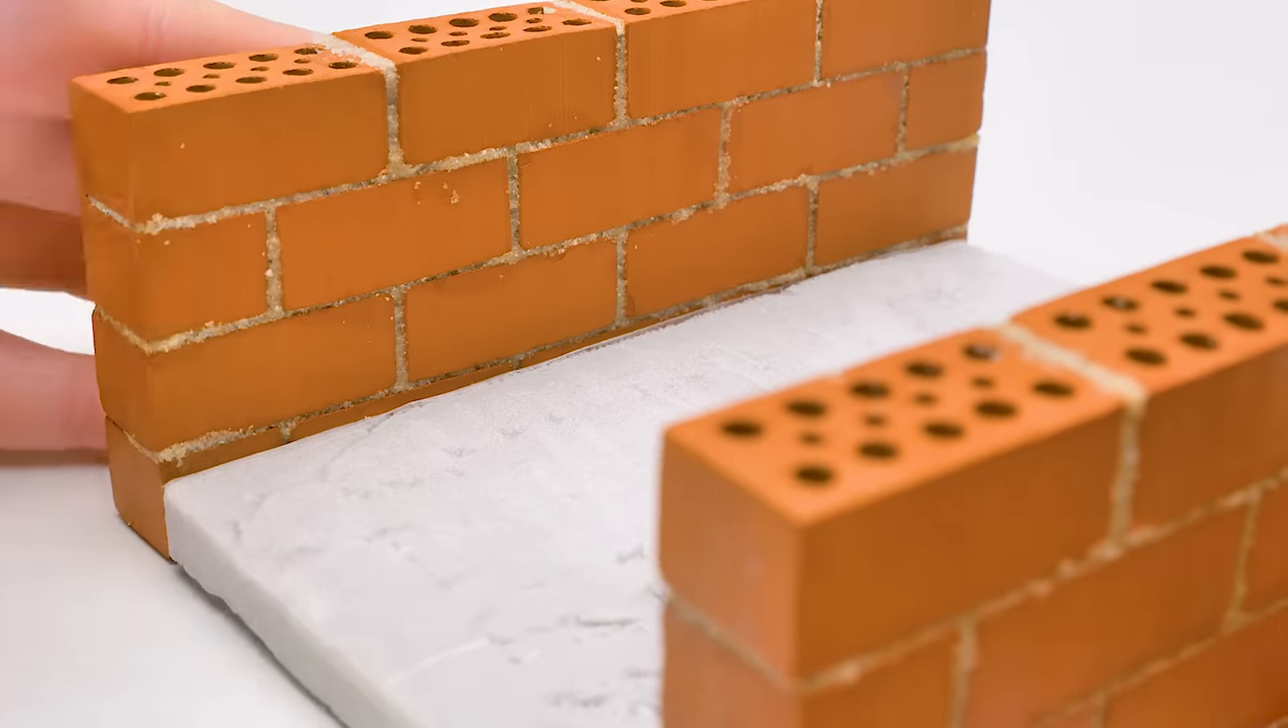We built two walls for our oven already!